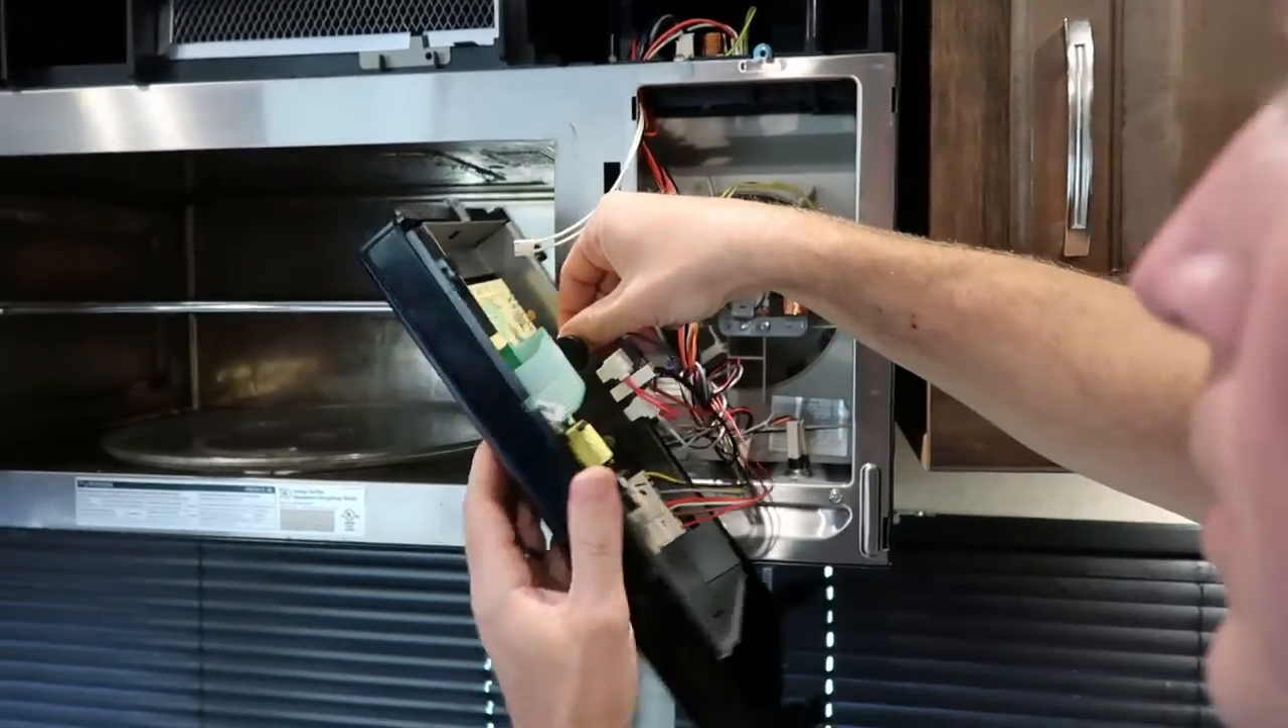So you can see we've got some plugs and some wiring that we need to unplug to get our switch panel, our control panel off.